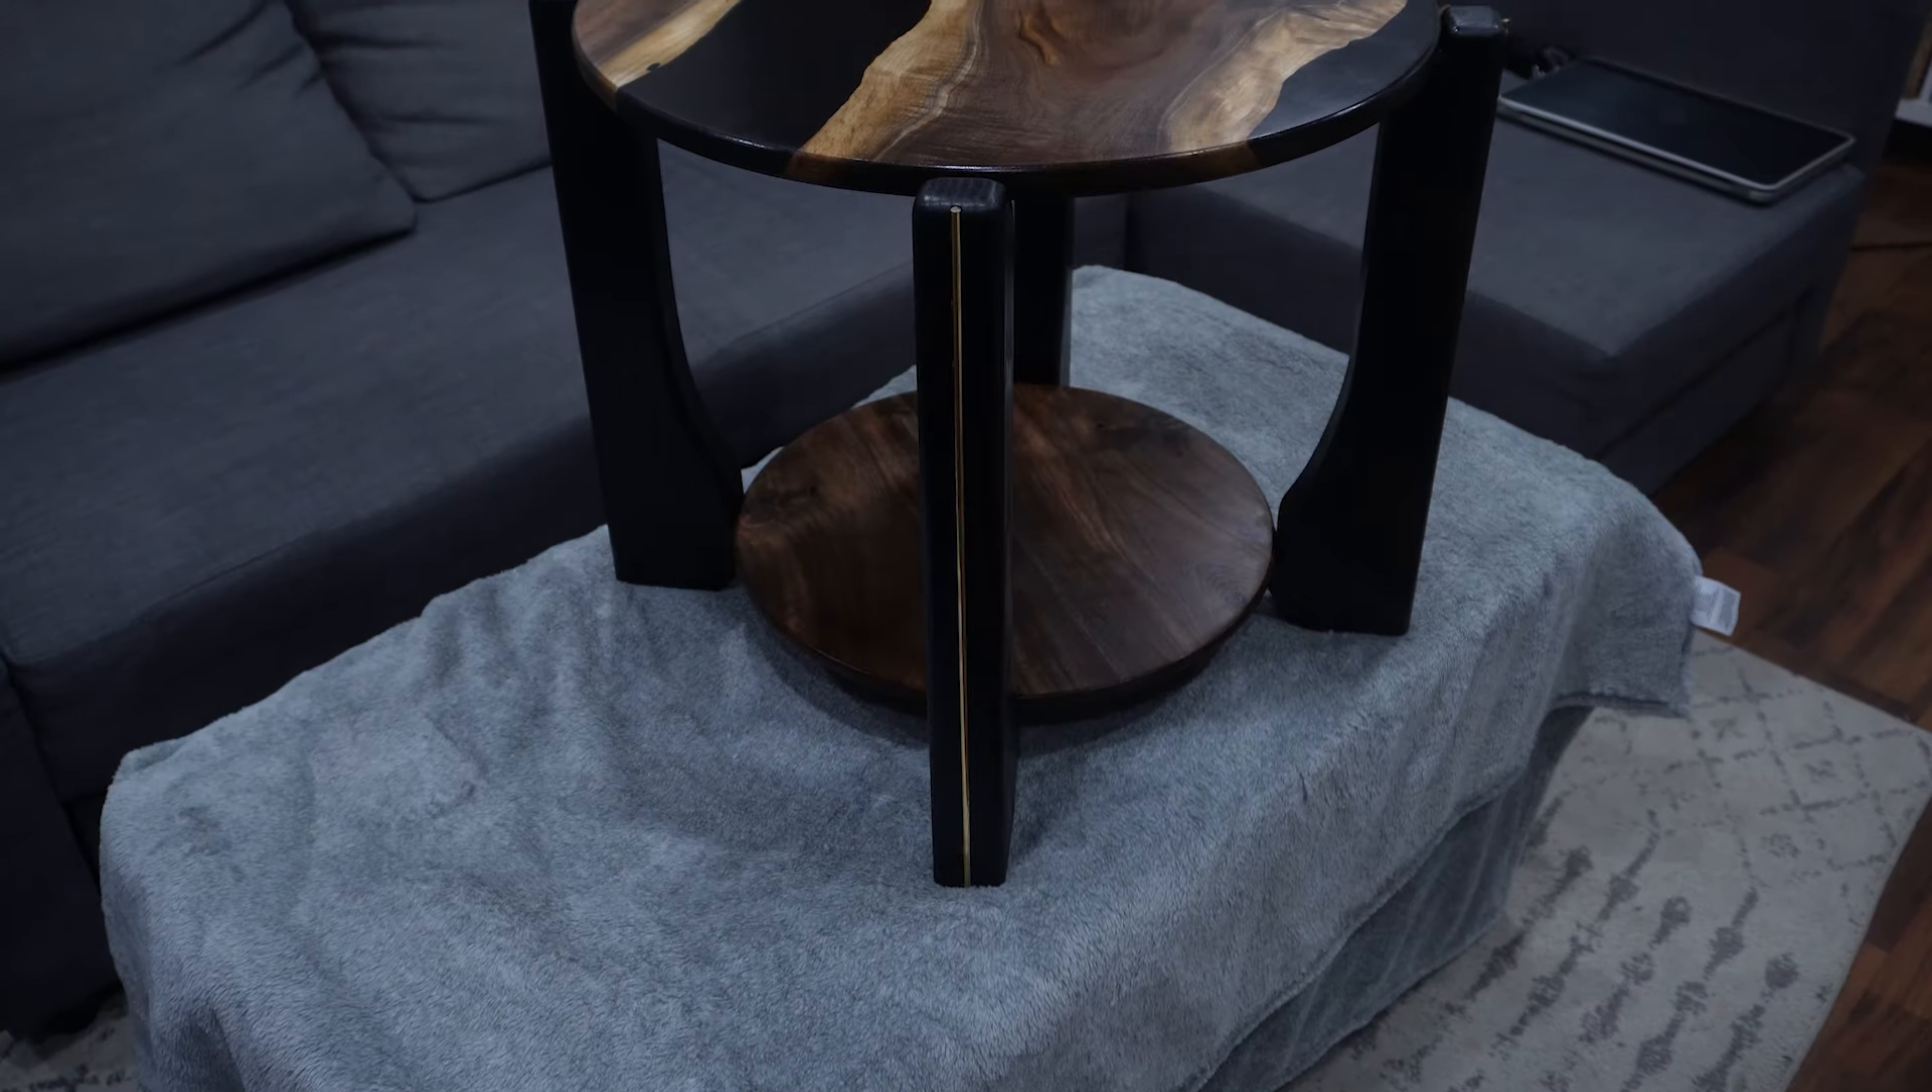So finally the assembly came together very nicely. I did this indoors because all of the pieces were finished and this is just me assembling it on my coffee table.